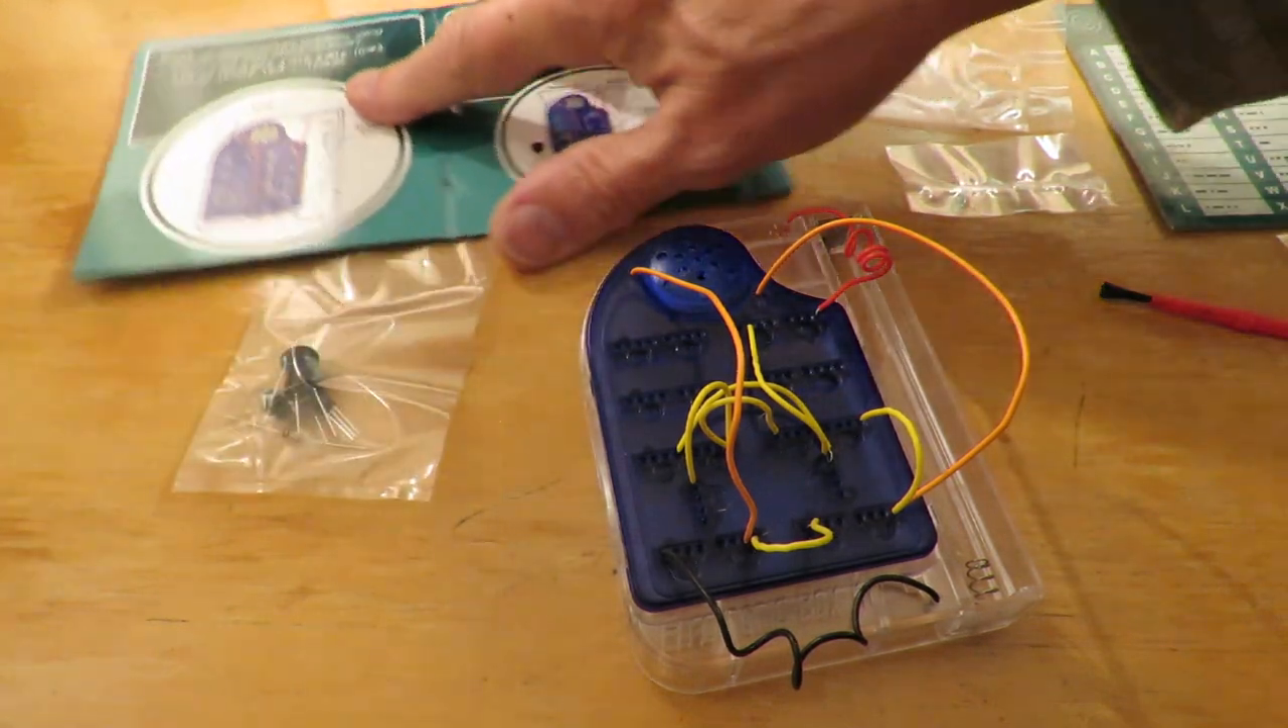I've spent a ridiculous amount of time trying to get those wires in place and we haven't even started trying to put the circuit components in.